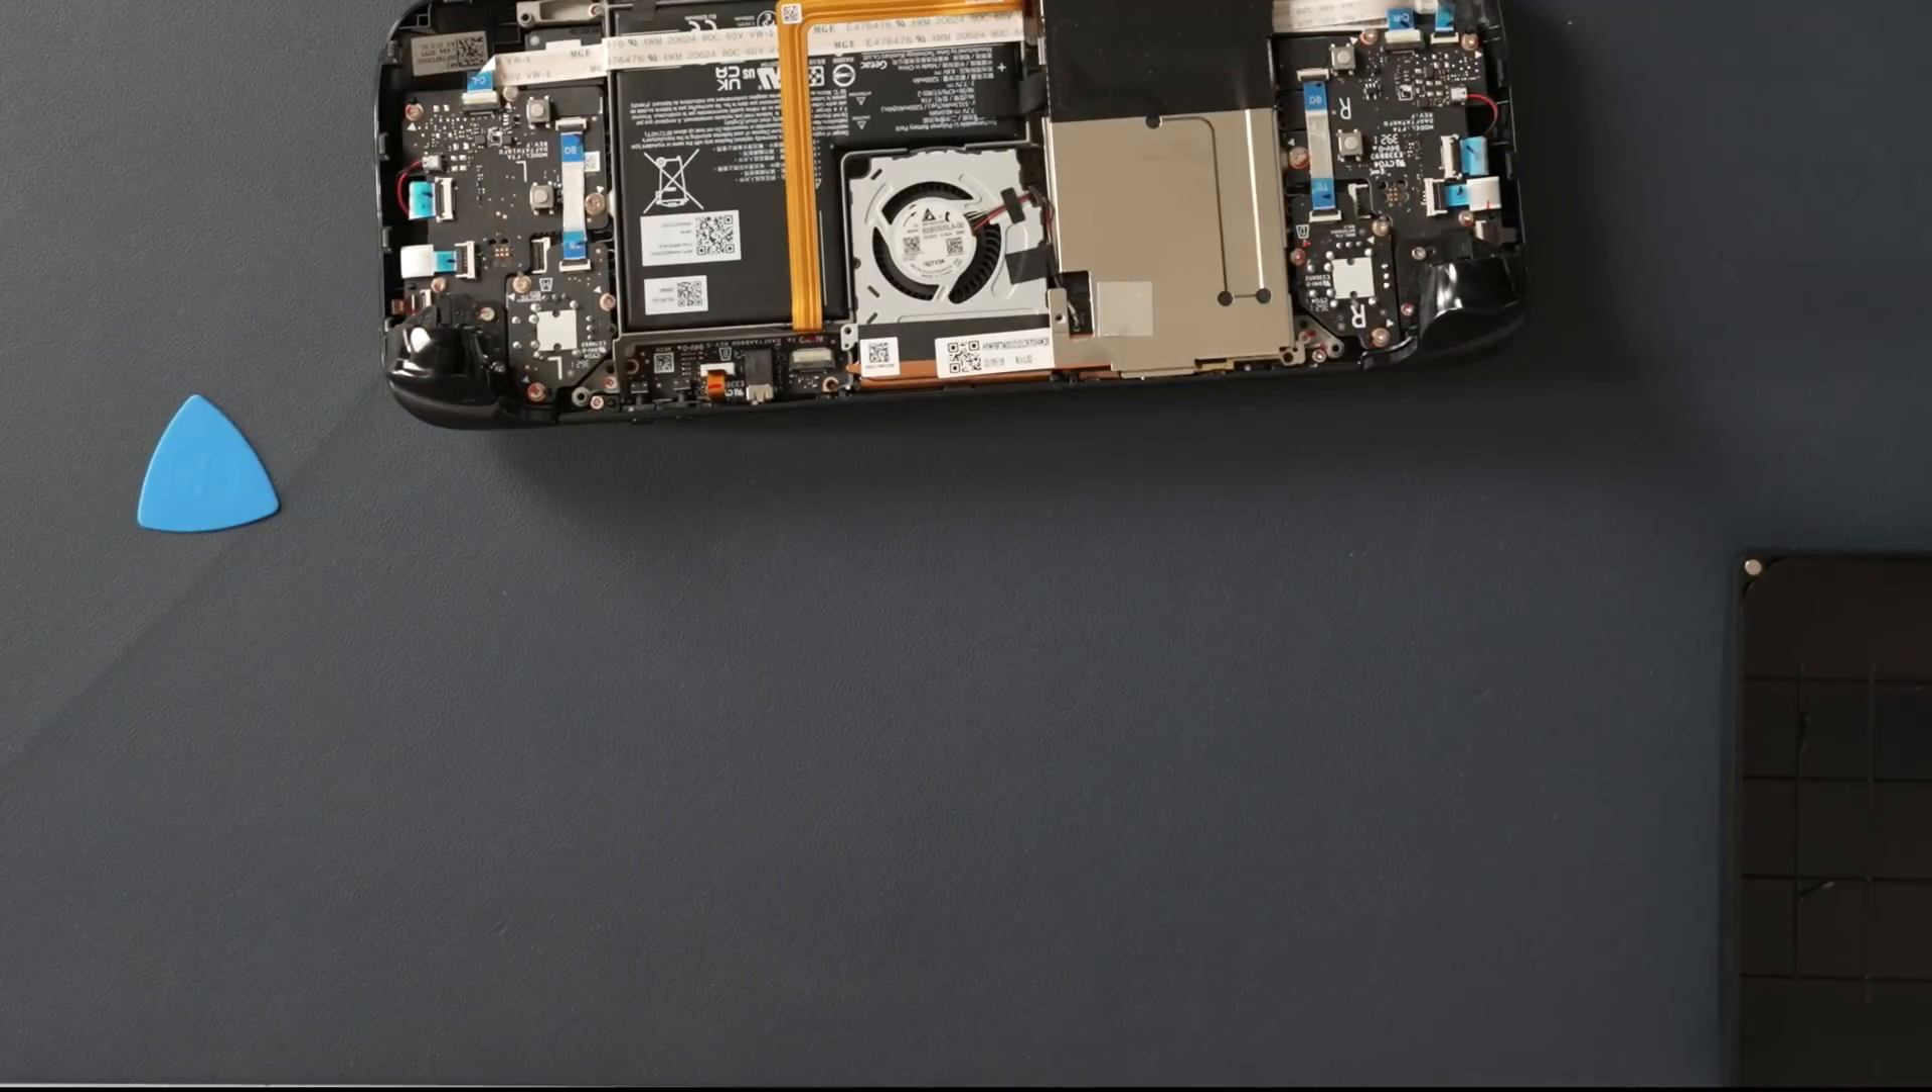Your Steam Deck's back is off.